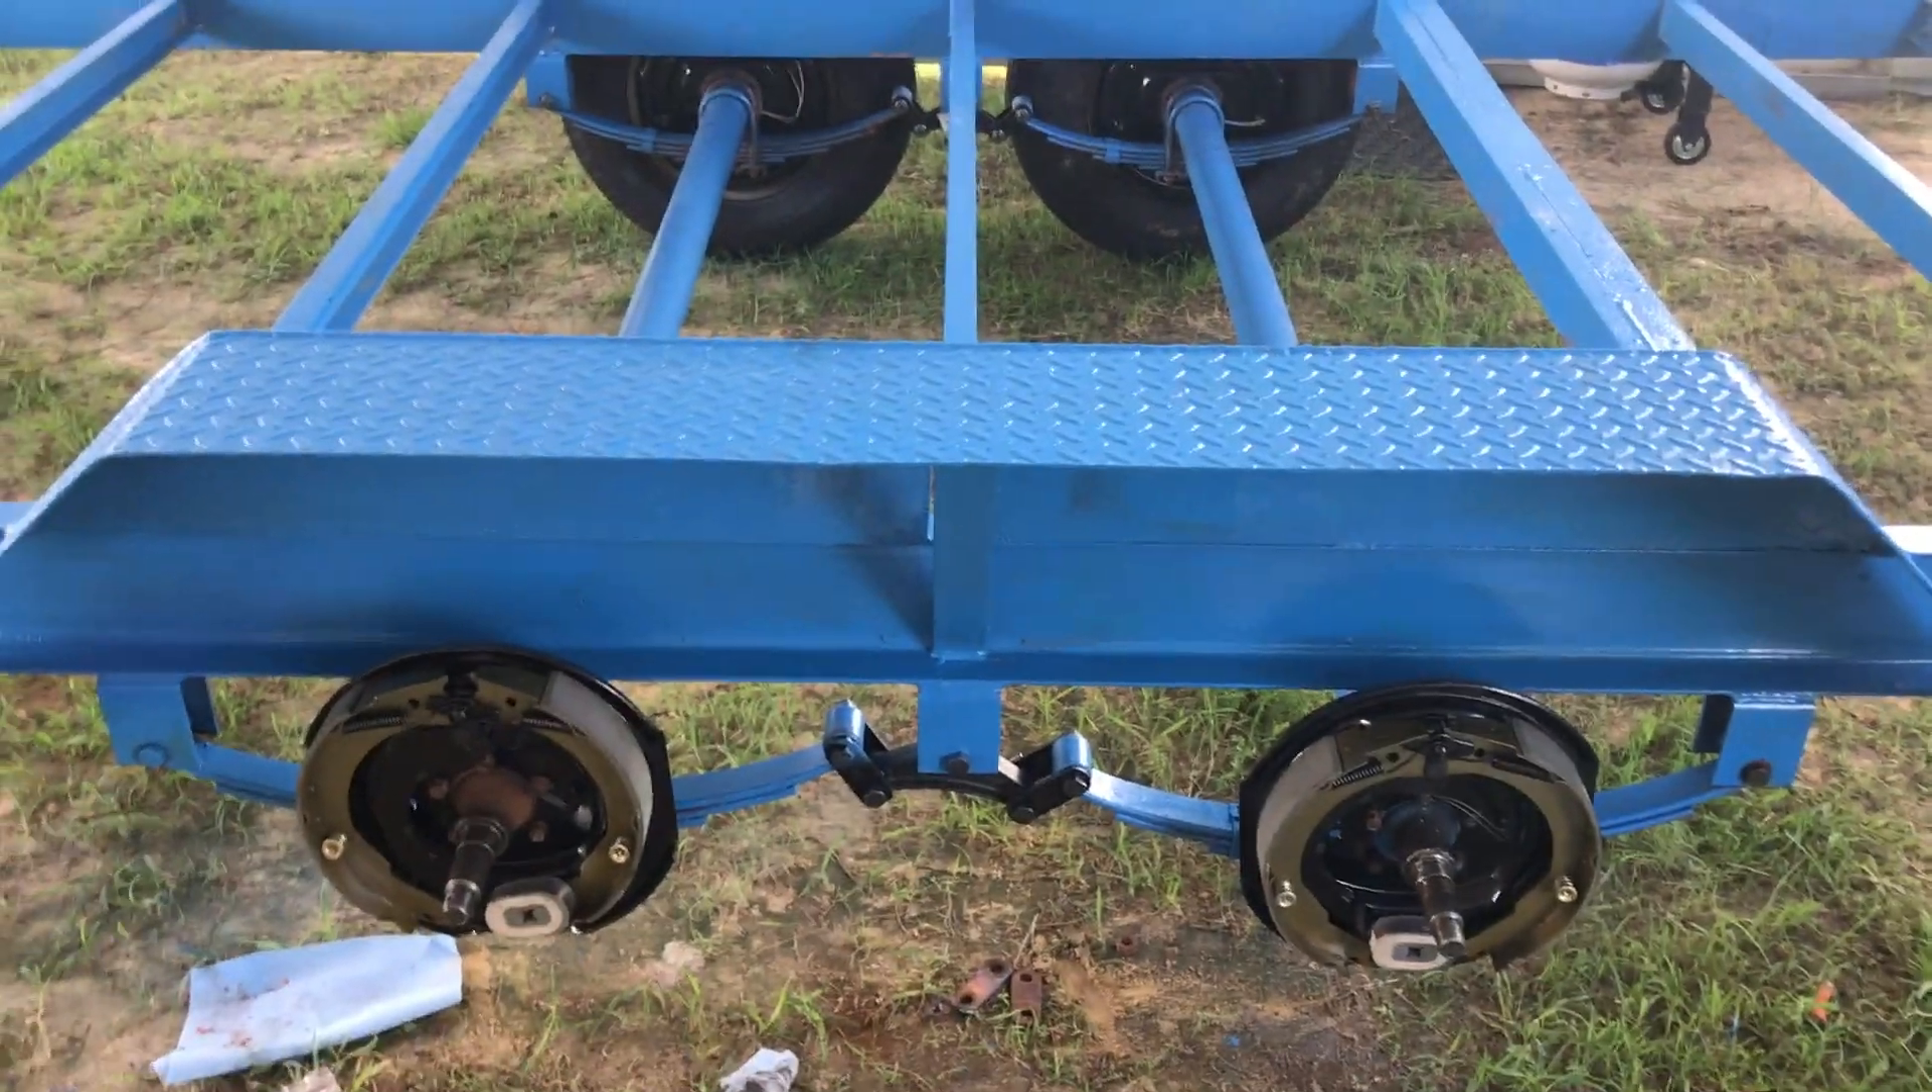So just gotta finish up this side put the hubs back on the drums and then that should be good.